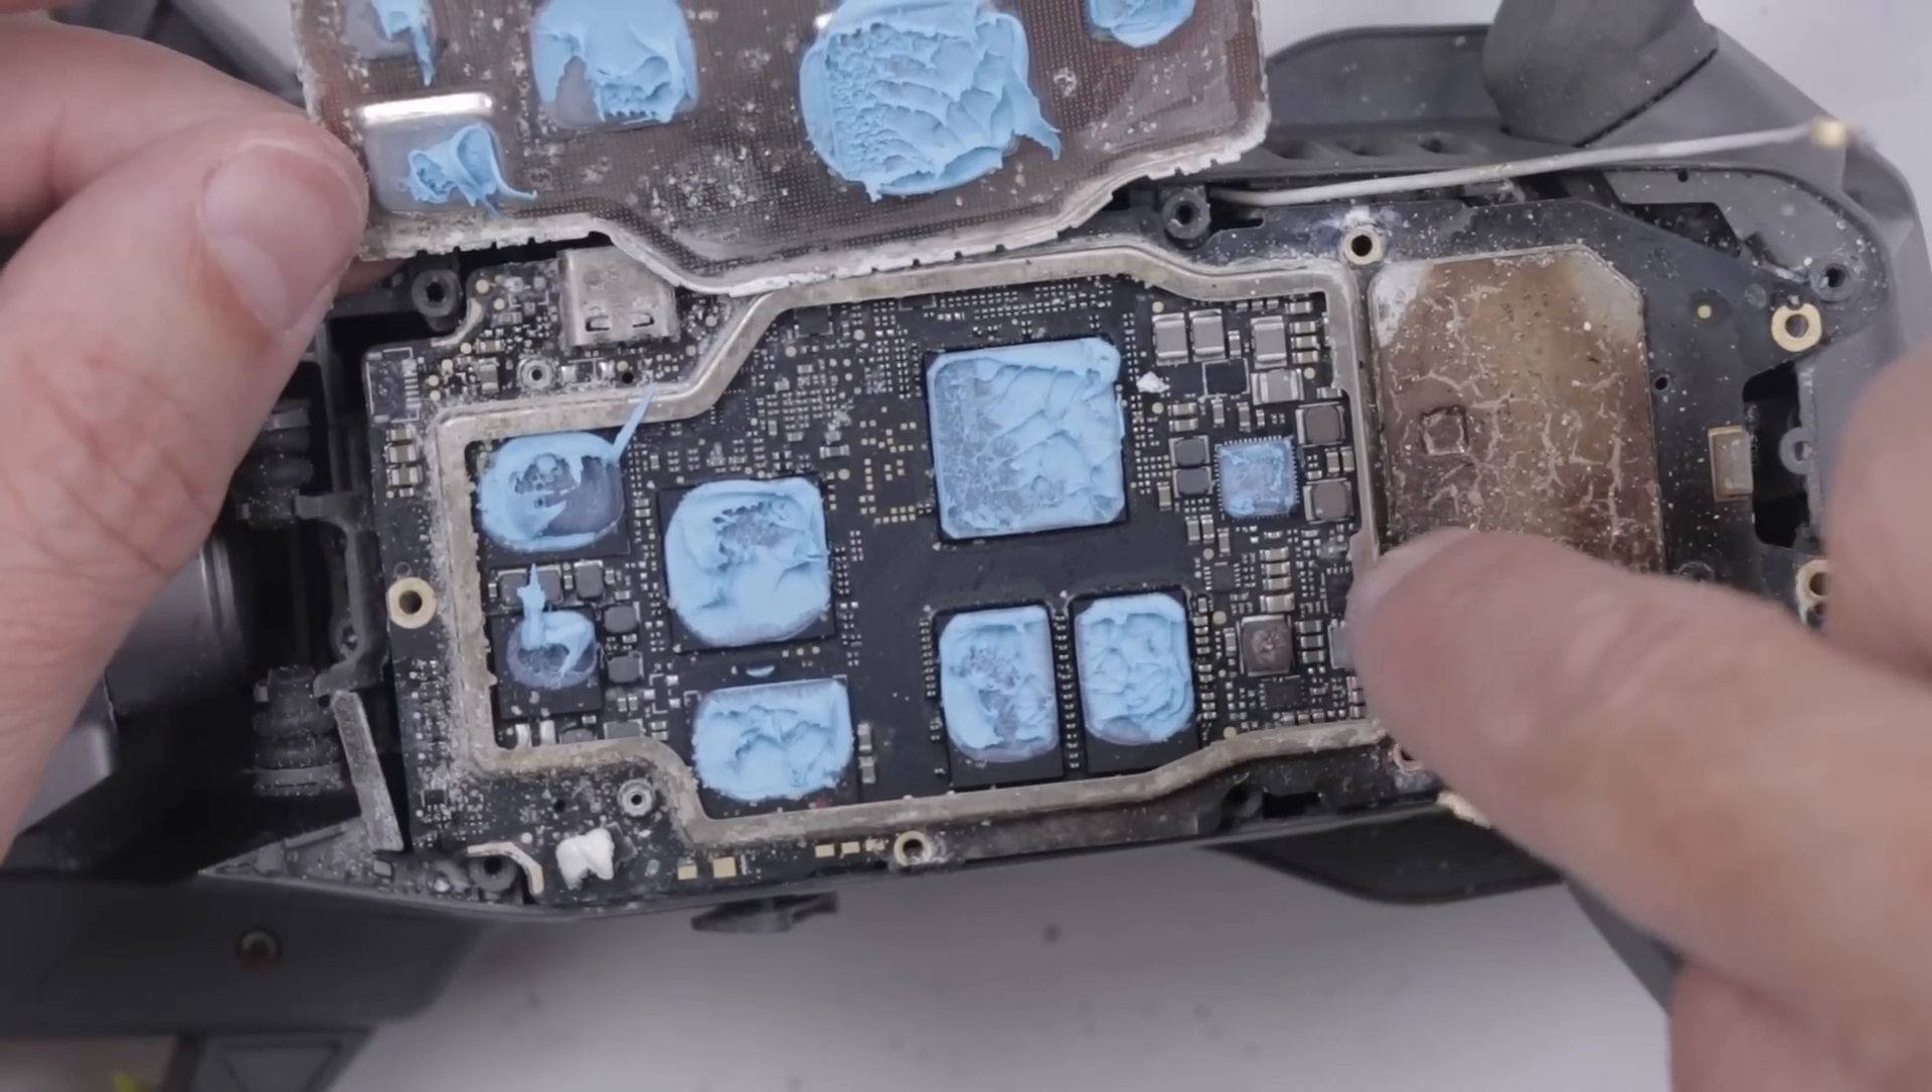And with this cover removed, this is the cleanest part of this board that I've seen so far.